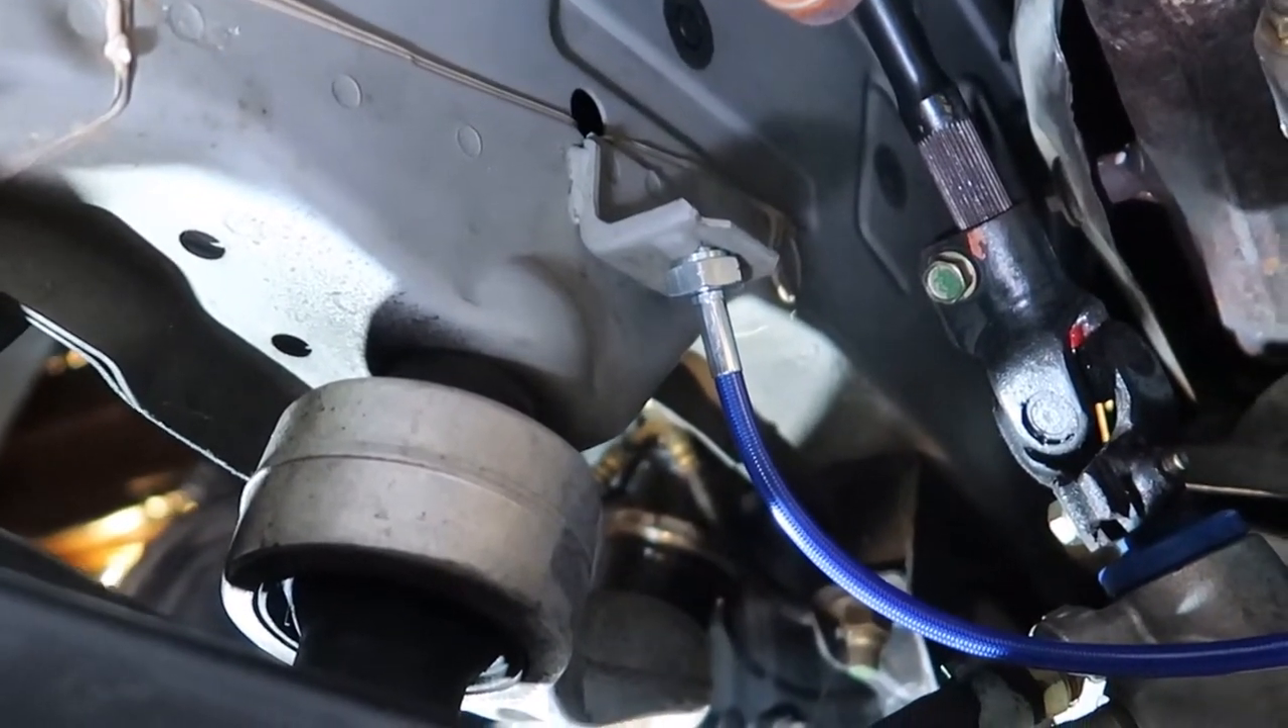And you're all set with this end of the steel braided line.